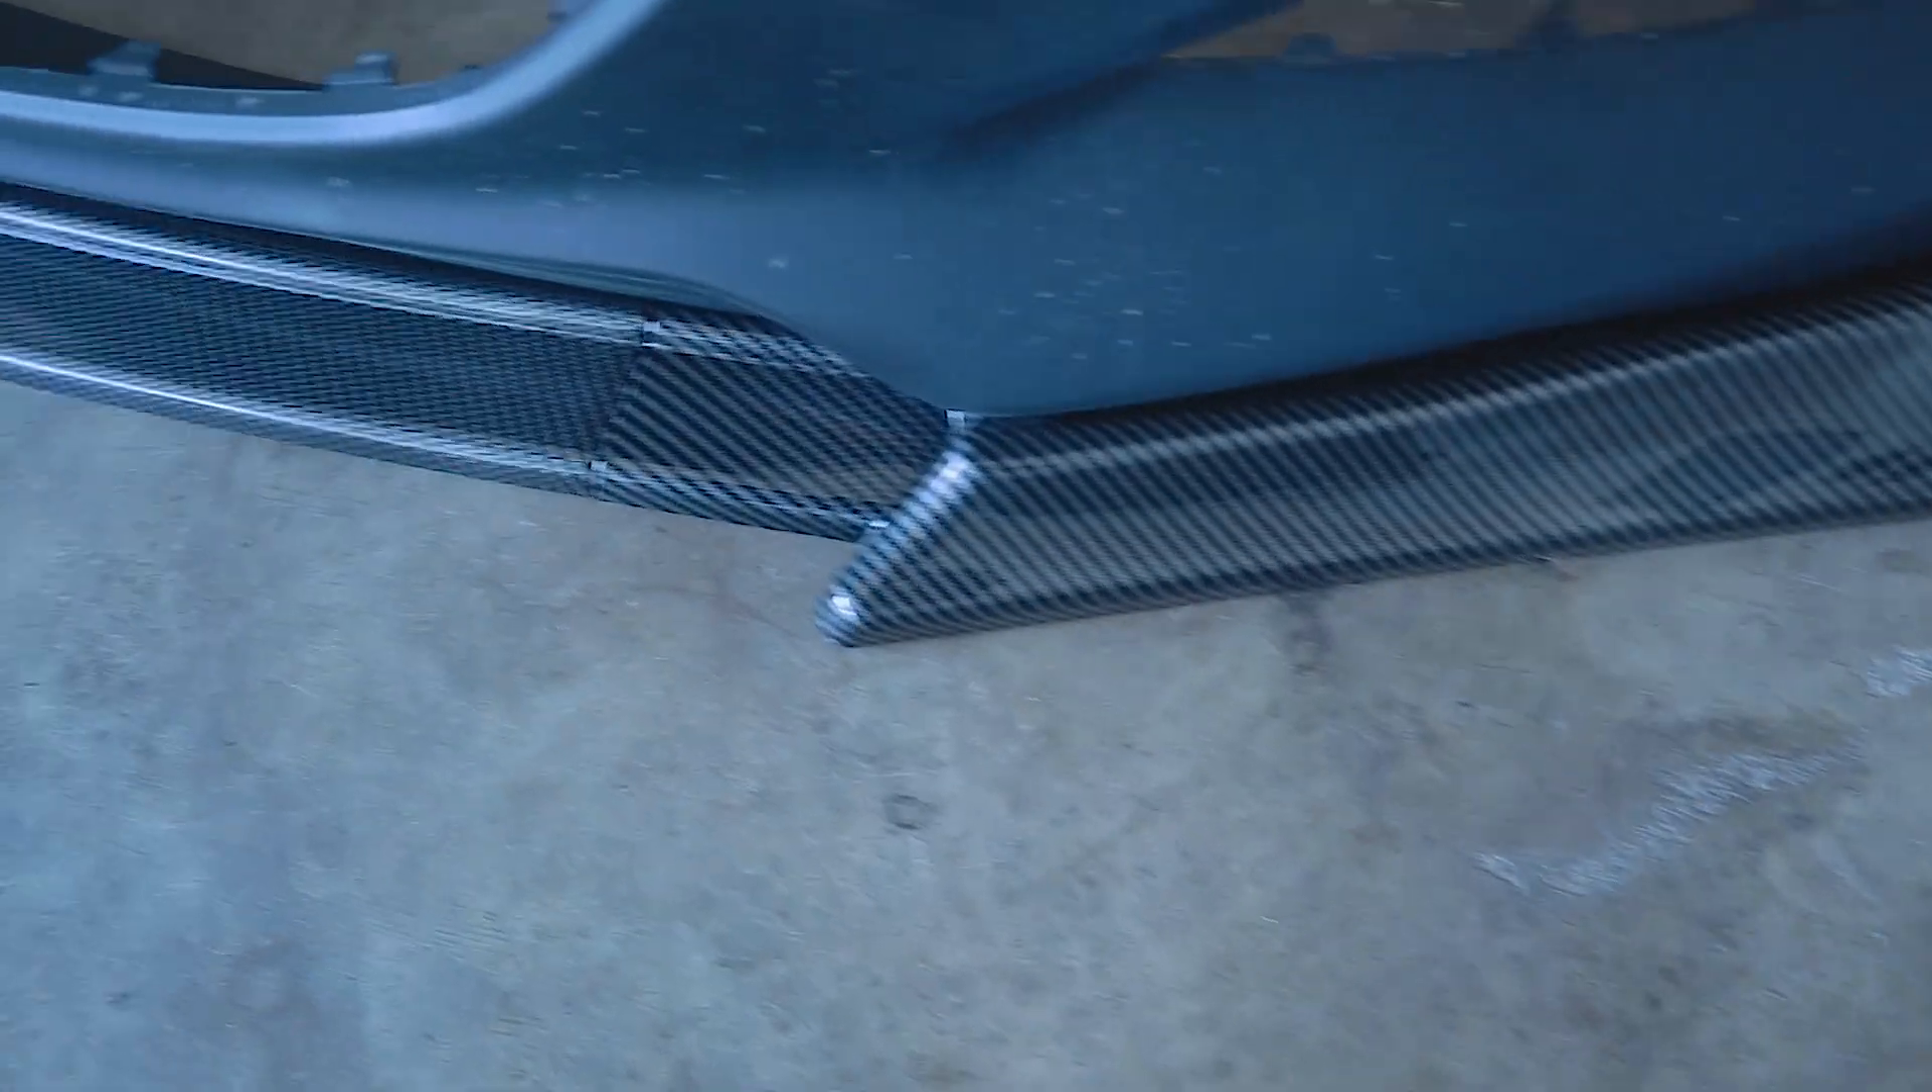The lip is fully on there as you can see.